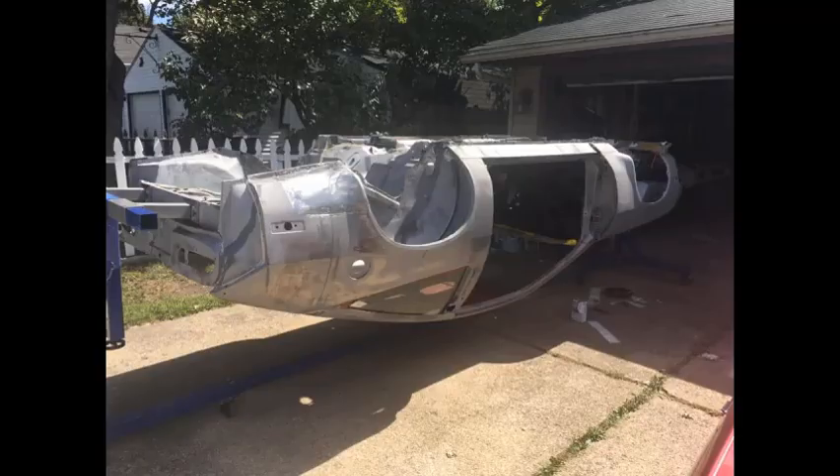But once we finally got the suspension off this car, I was able to actually turn it on its side.